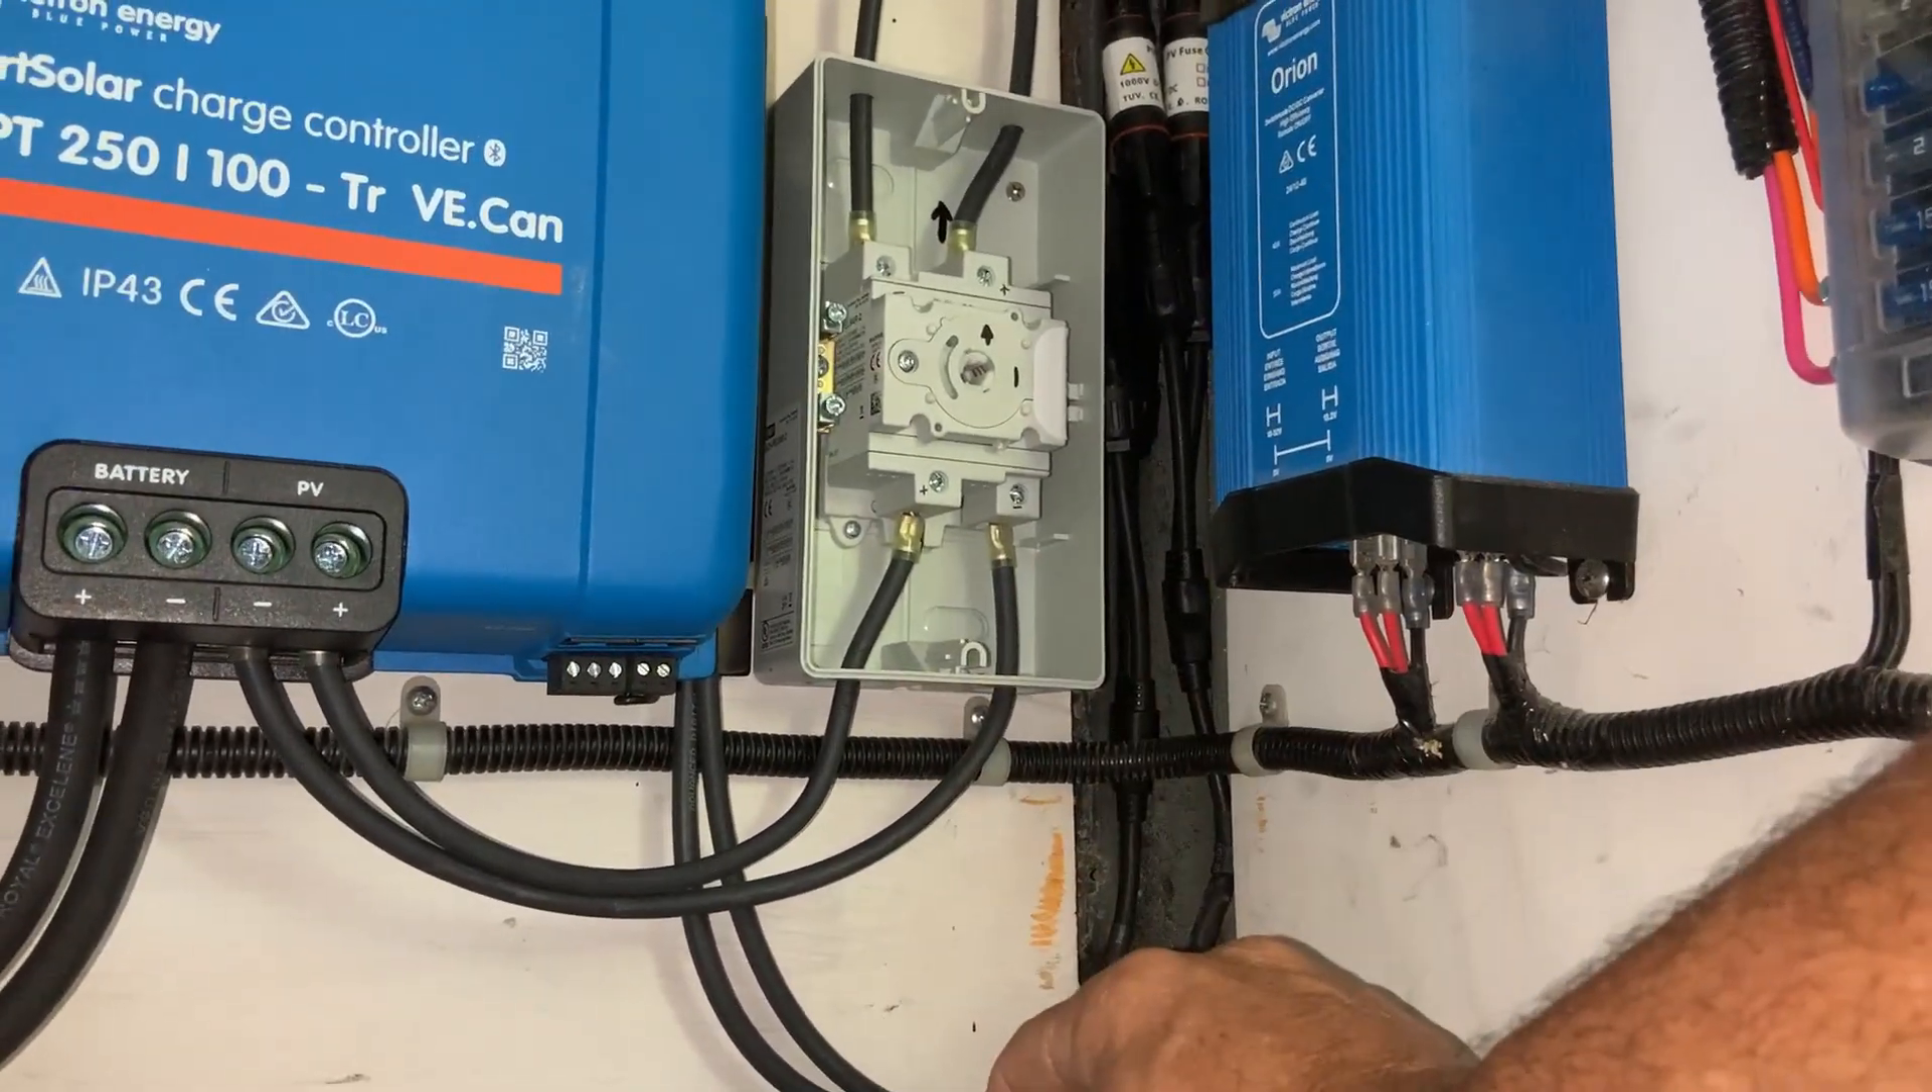So all I got to do now is put the cover on this box.